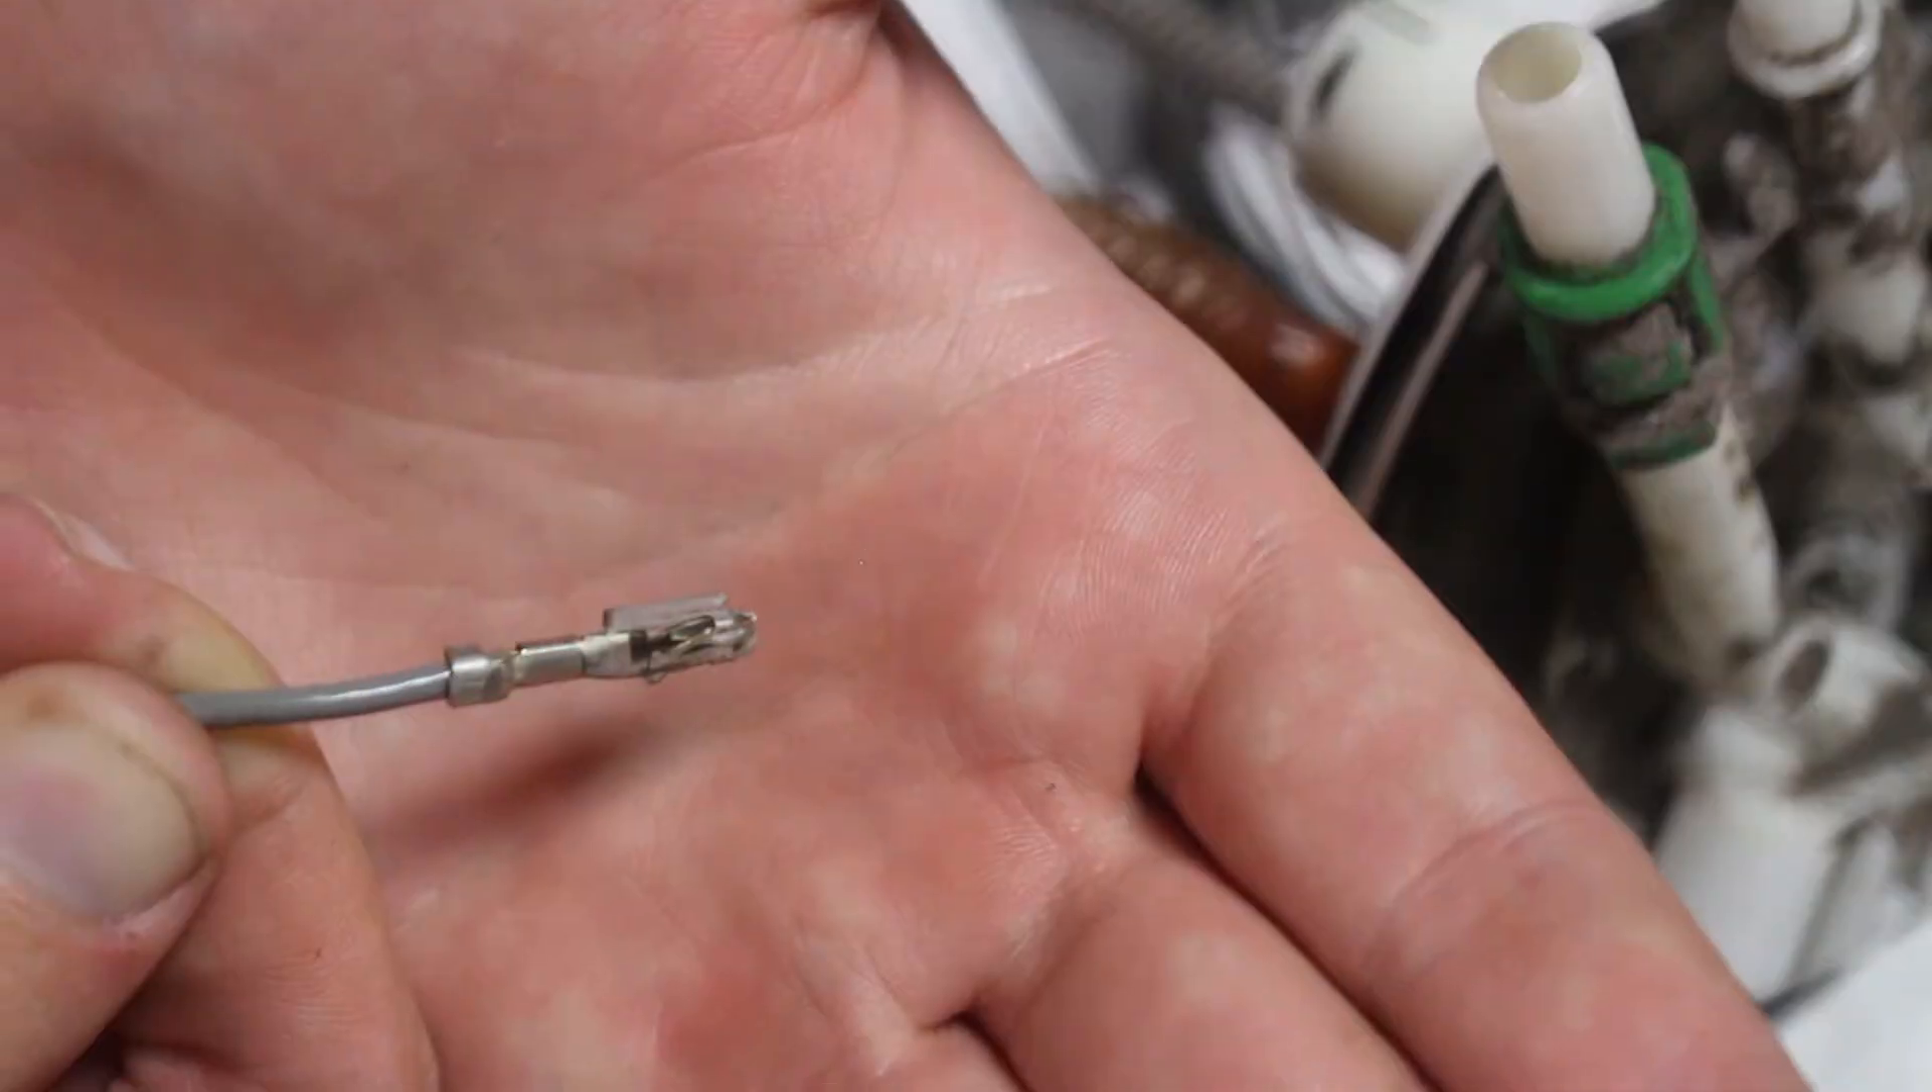Okay guys so I was able to get this pin out.